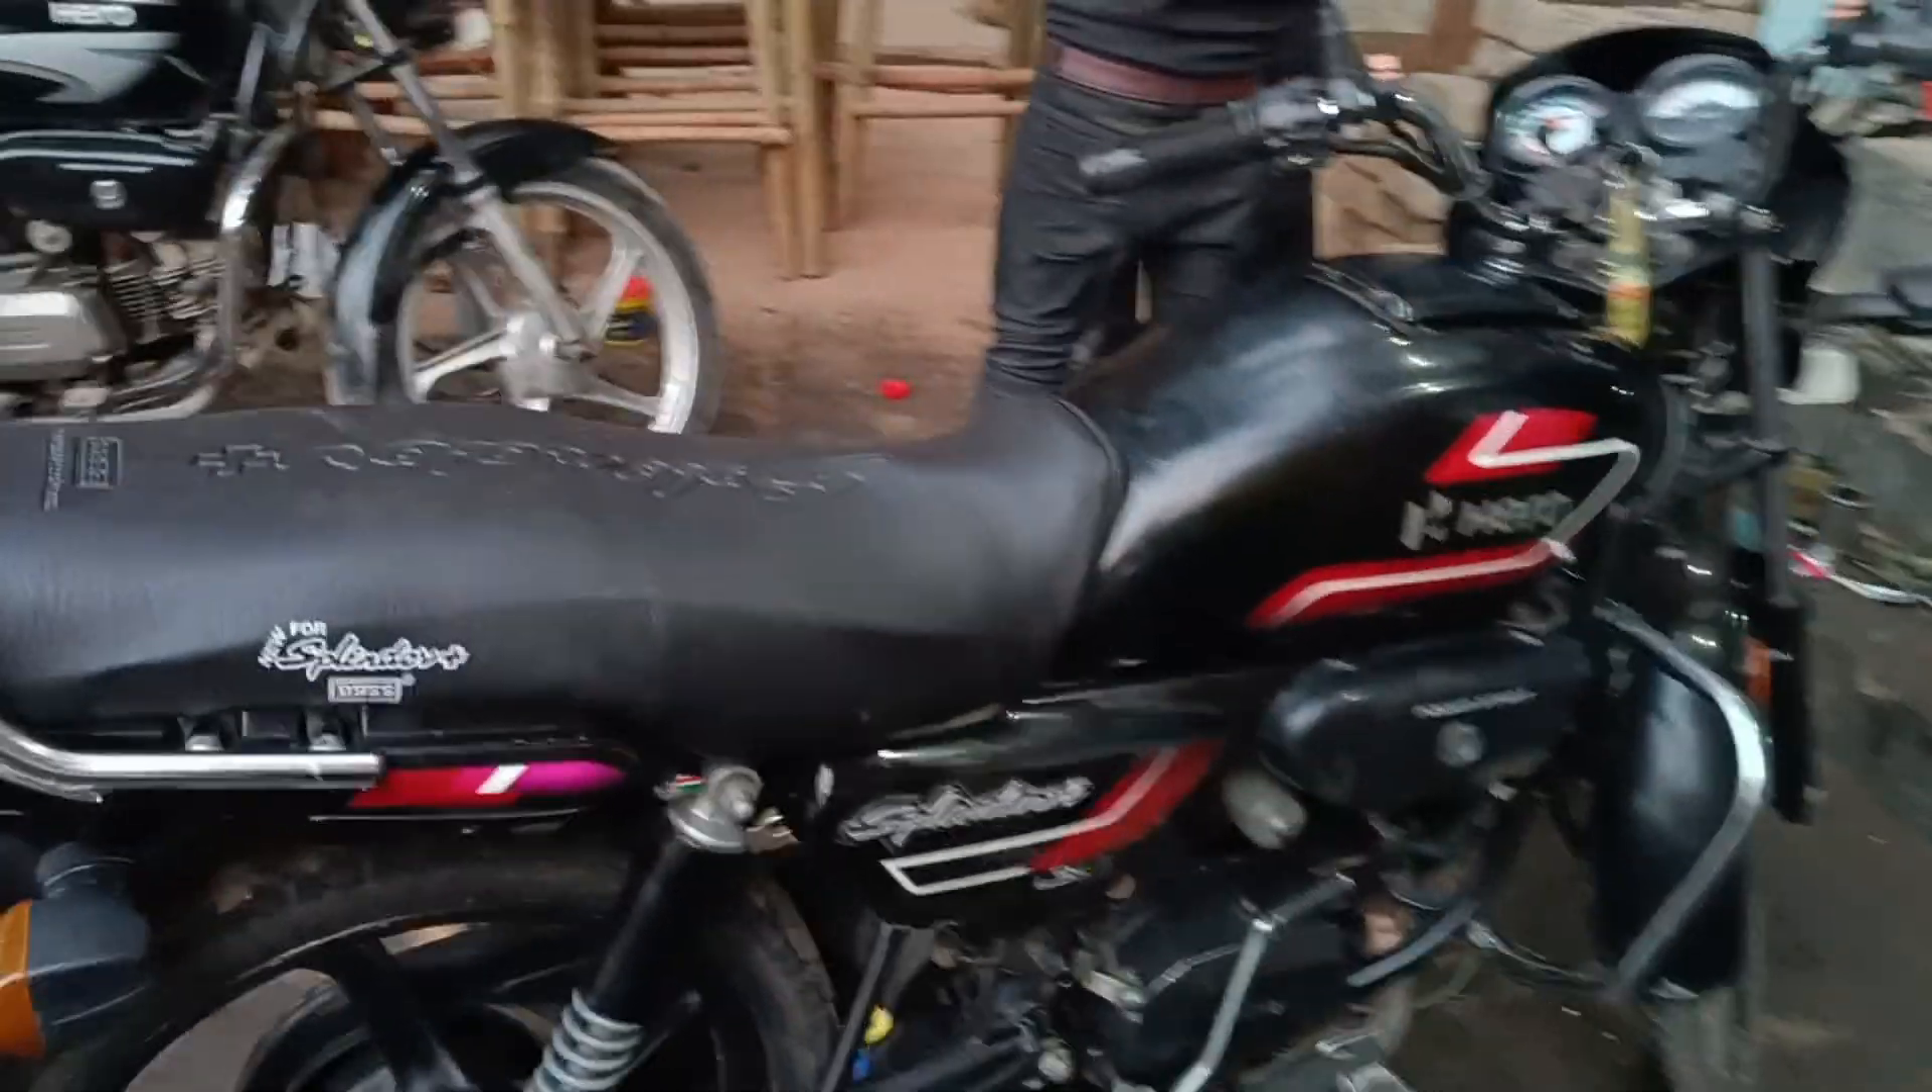देखो भाई अब करा दिया सीट कवर लगवा दिया एक दम बिल्कुल।